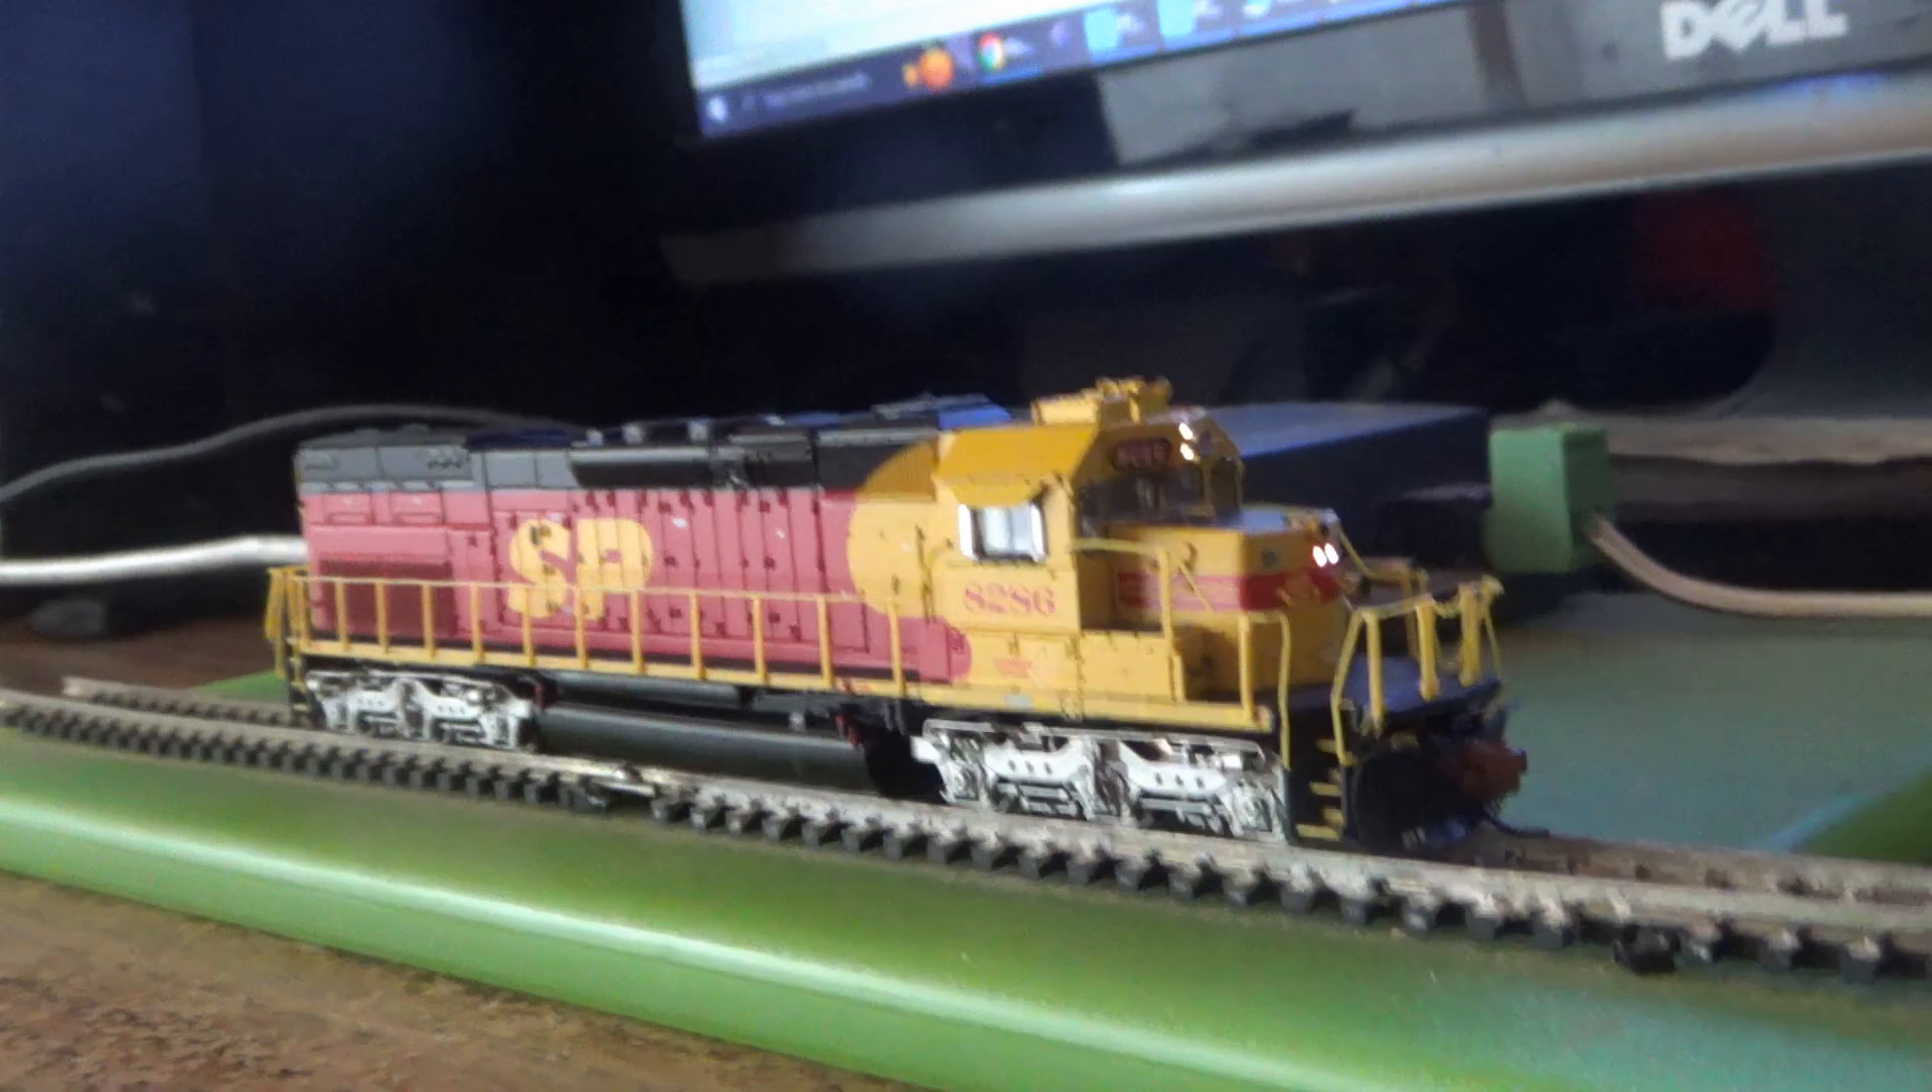All right, I have the shell back on and have it programmed.